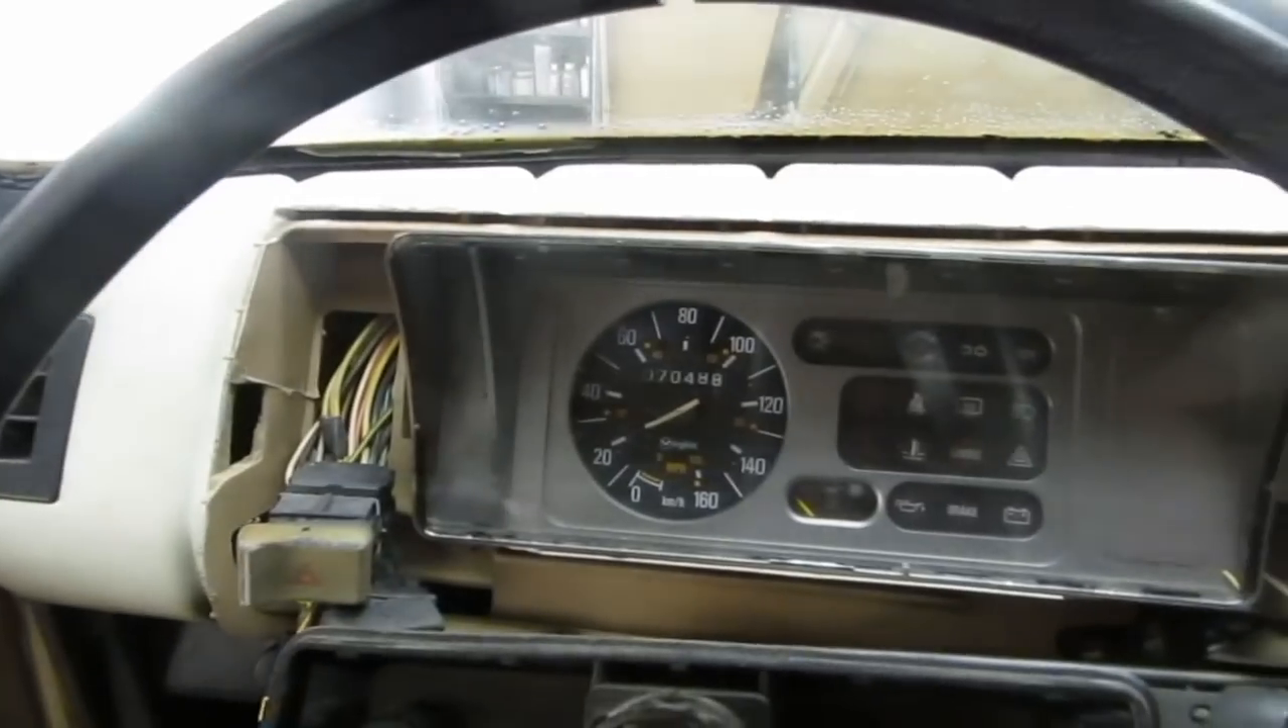Still have to put the whole dash back together.